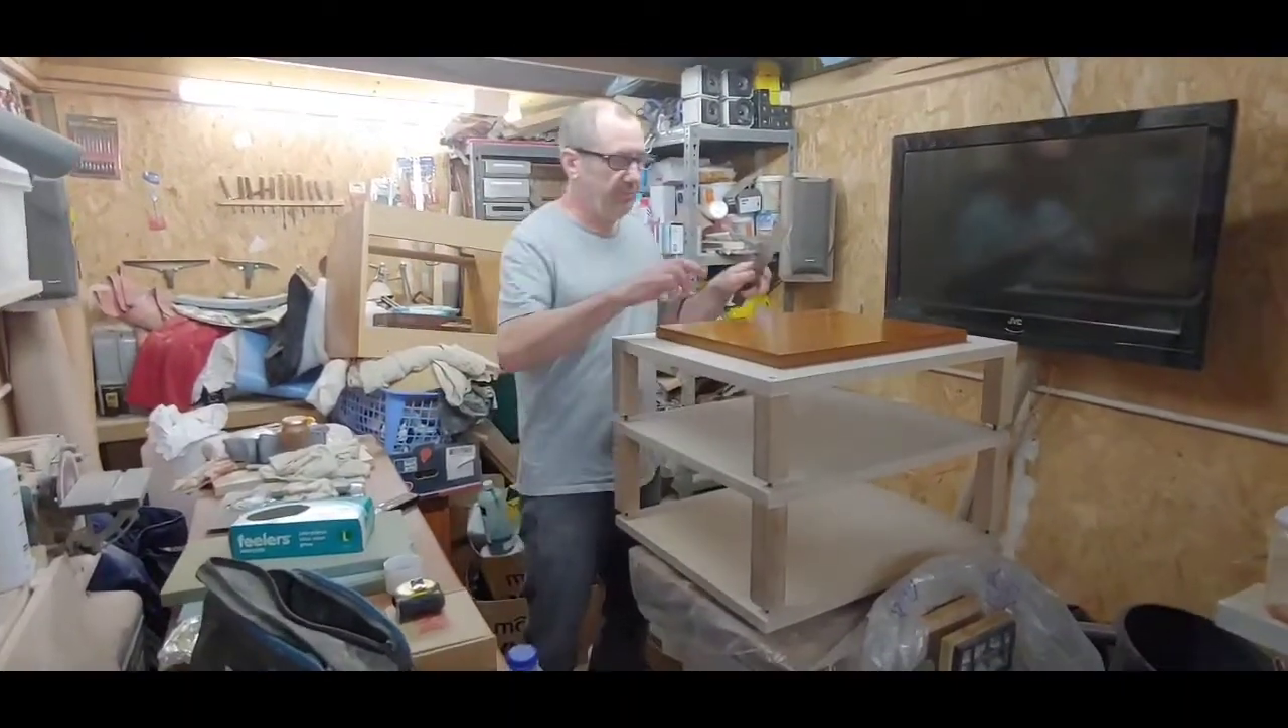I've put the isolation table on top.